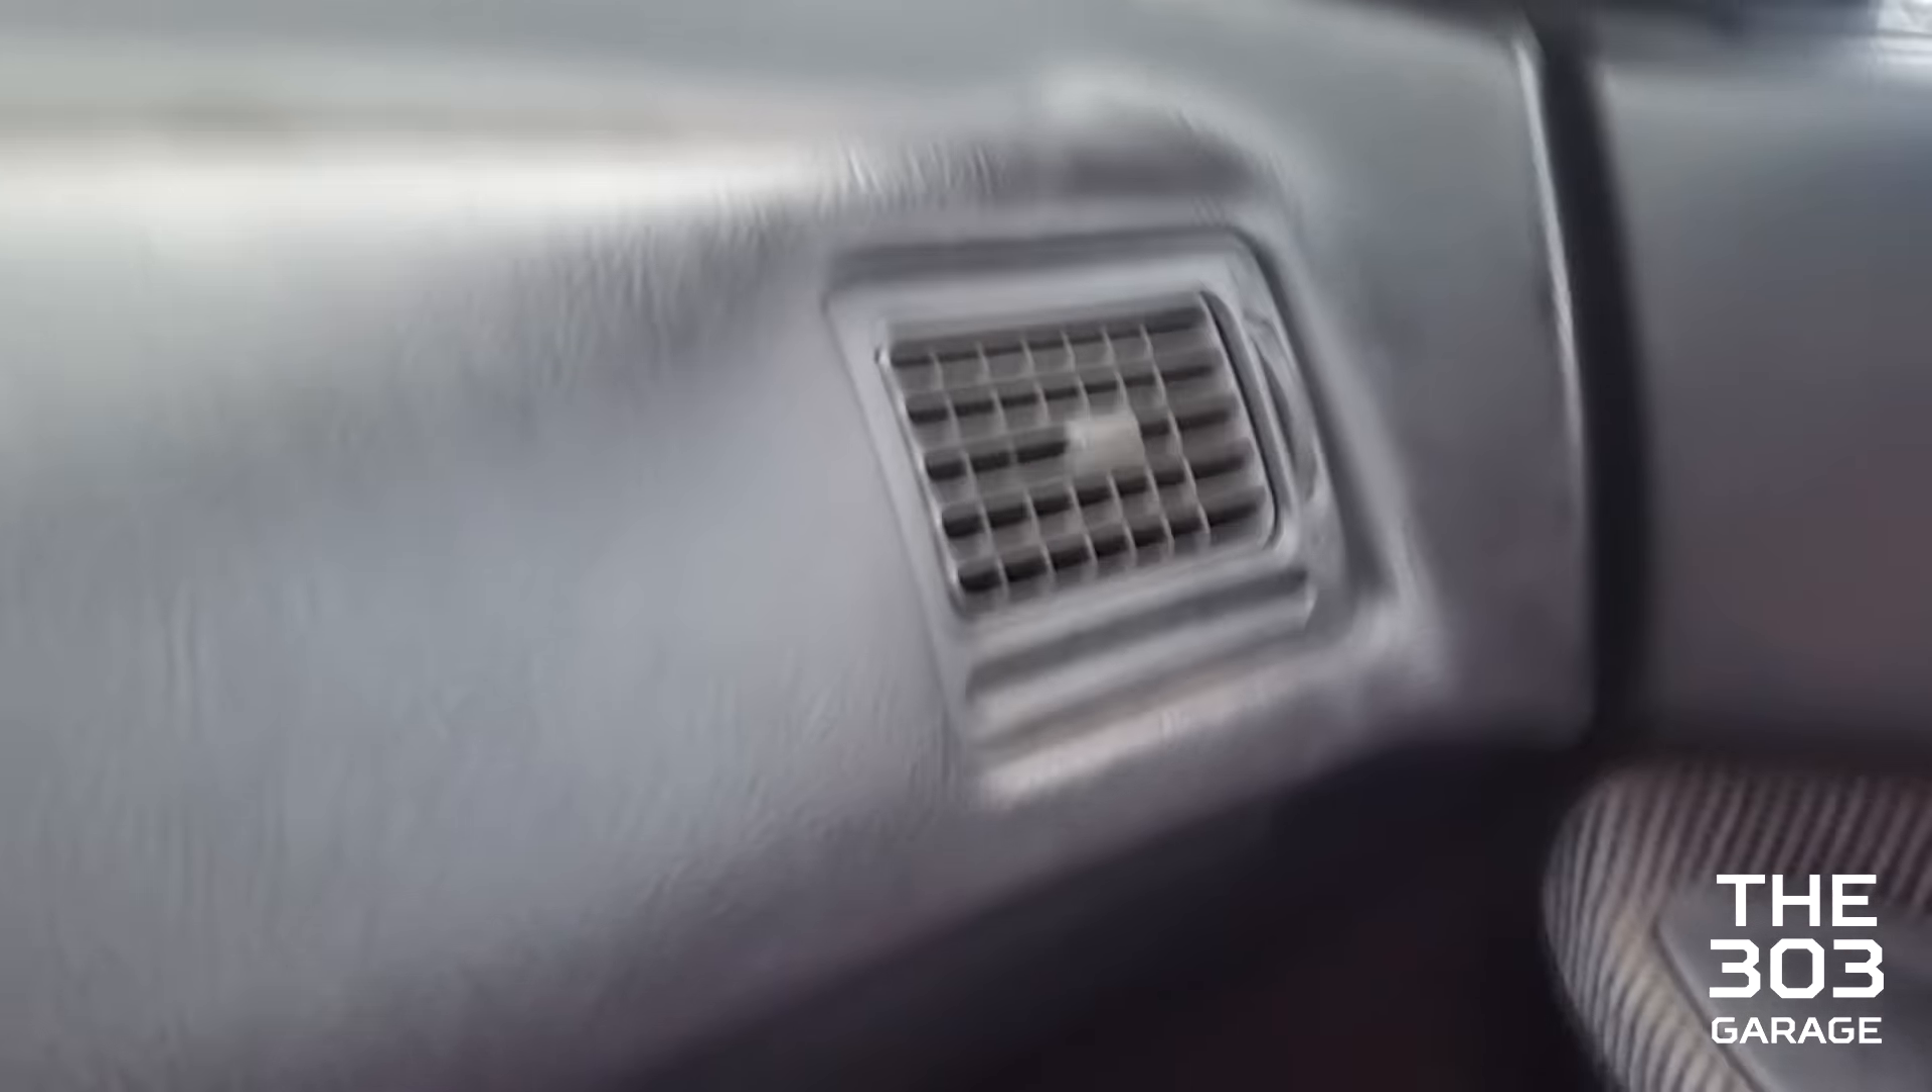Okay, so I just put the vent right there in because it's been missing for a while.